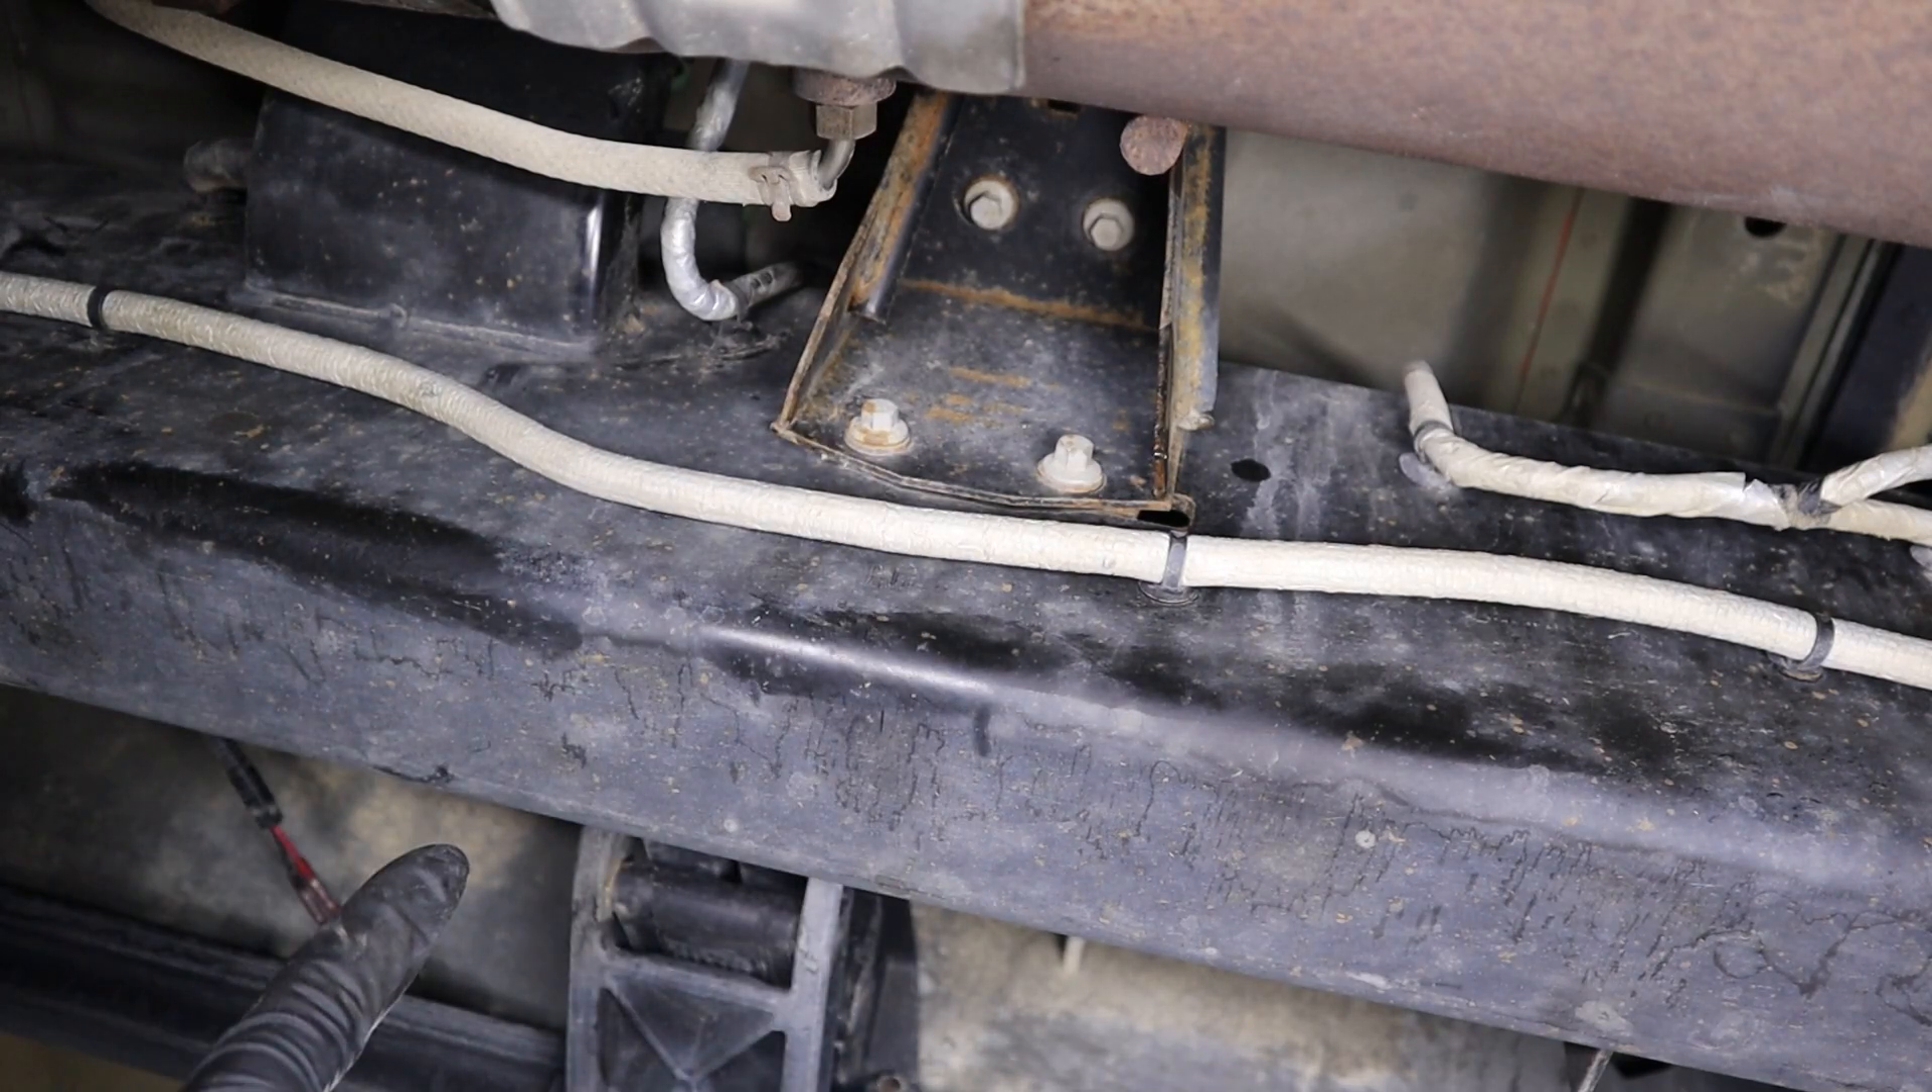These are the last four bolts holding the particulate filter in the truck.